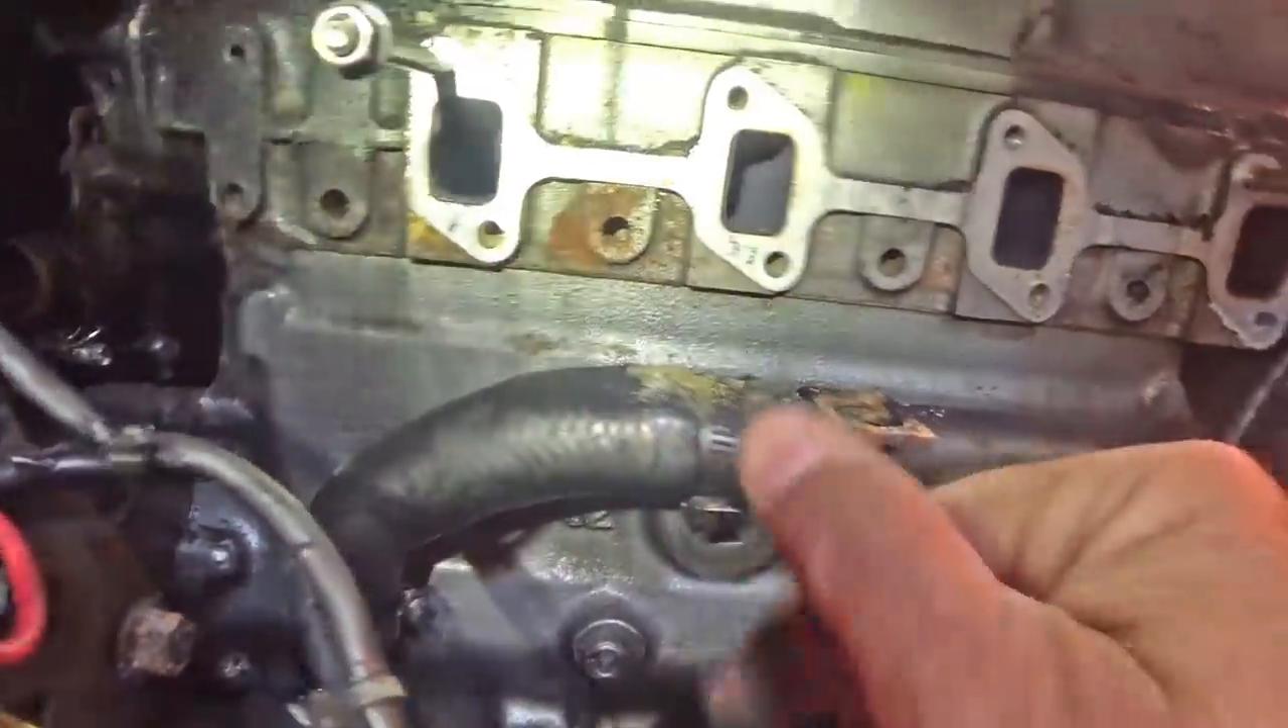So now we've got the exhaust manifold off the water pump's got to come off which is basically this lot here.